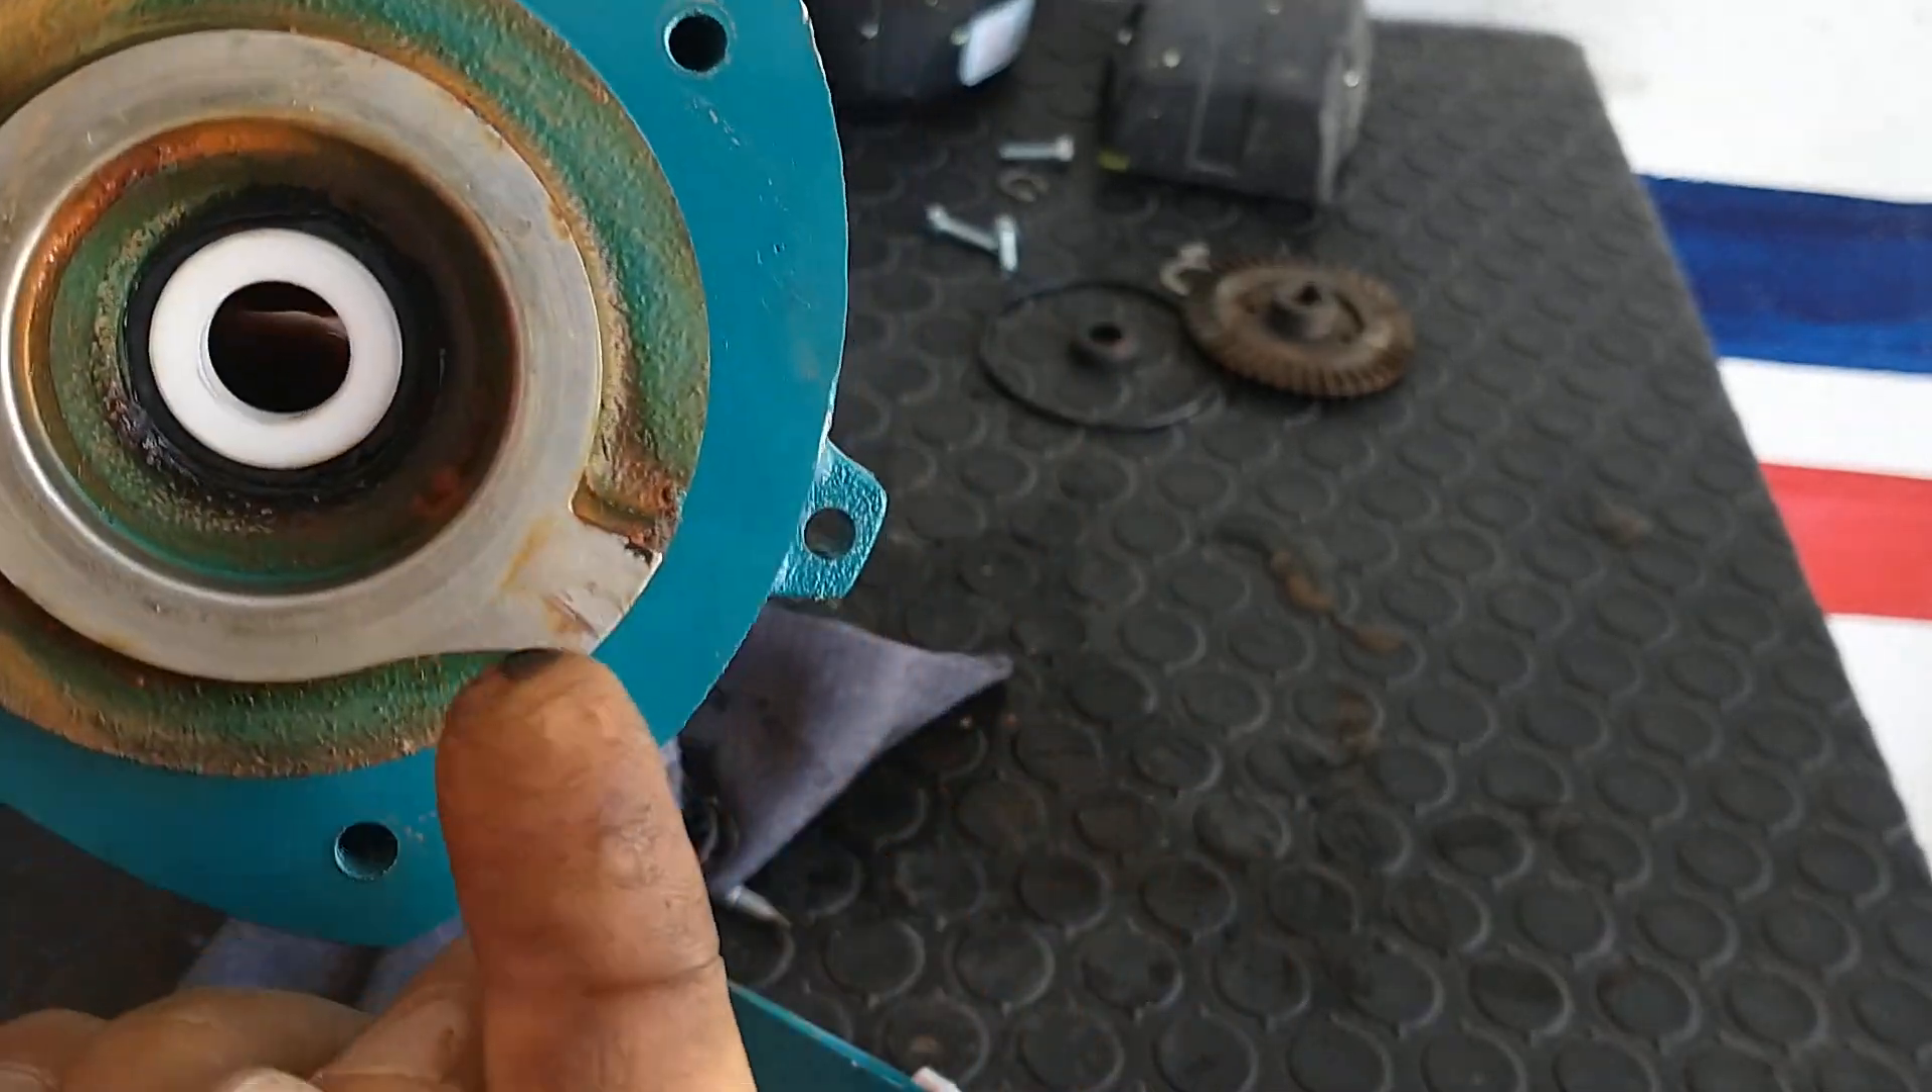Listo amigos la base del sello ha quedado colocada en su lugar.